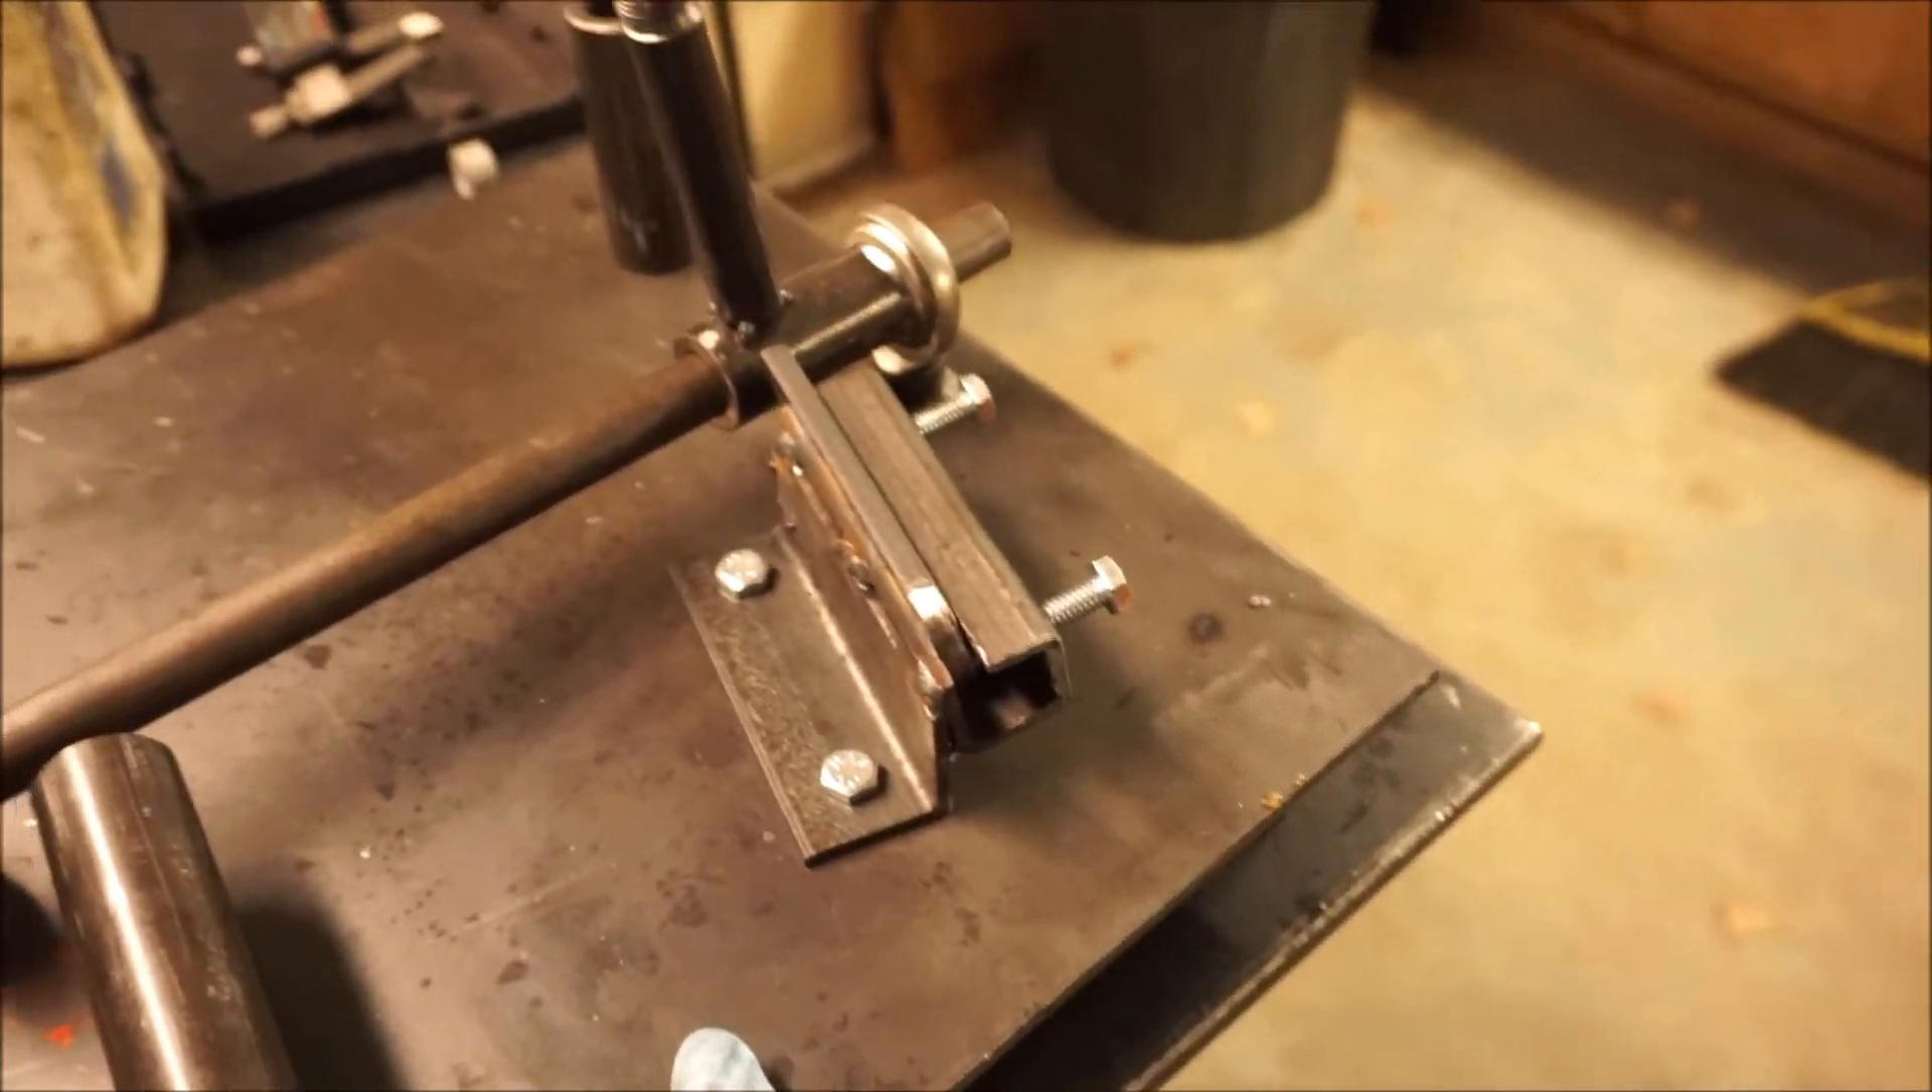And then this is my control arm fixture here it's bolted in place.